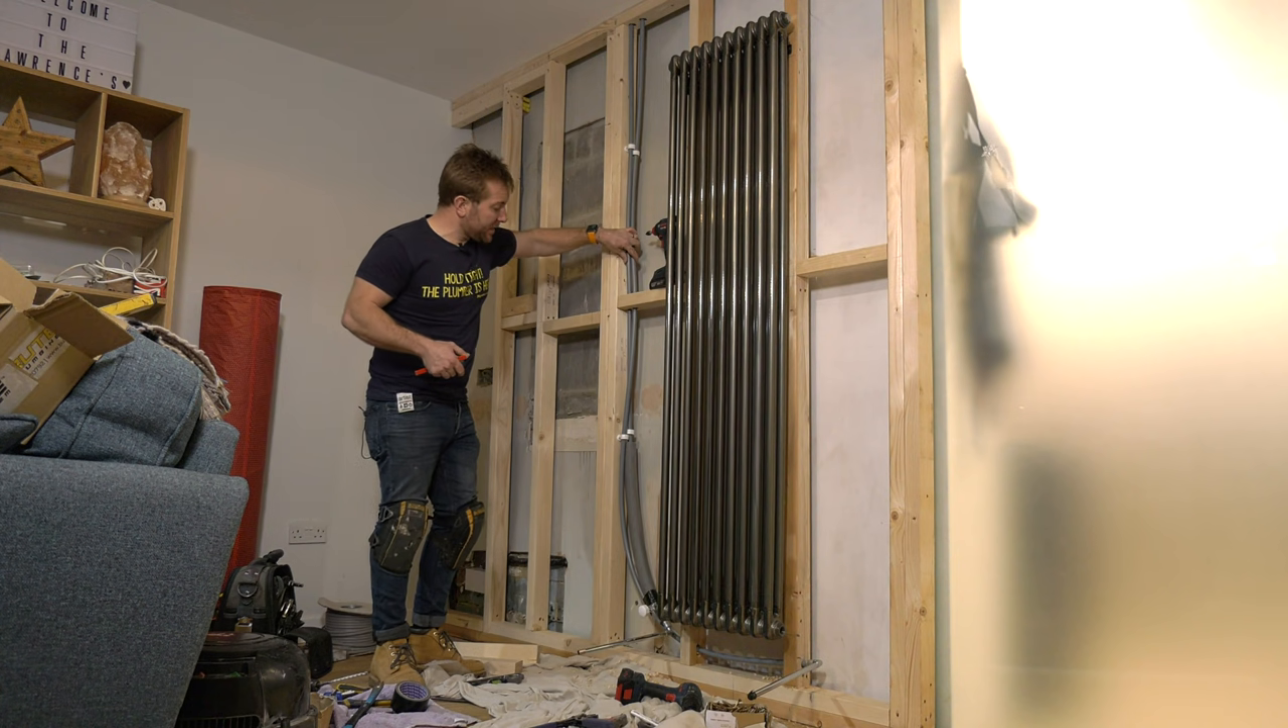Right then, guys, so now we've got the radiator up, we've got our pipes in.